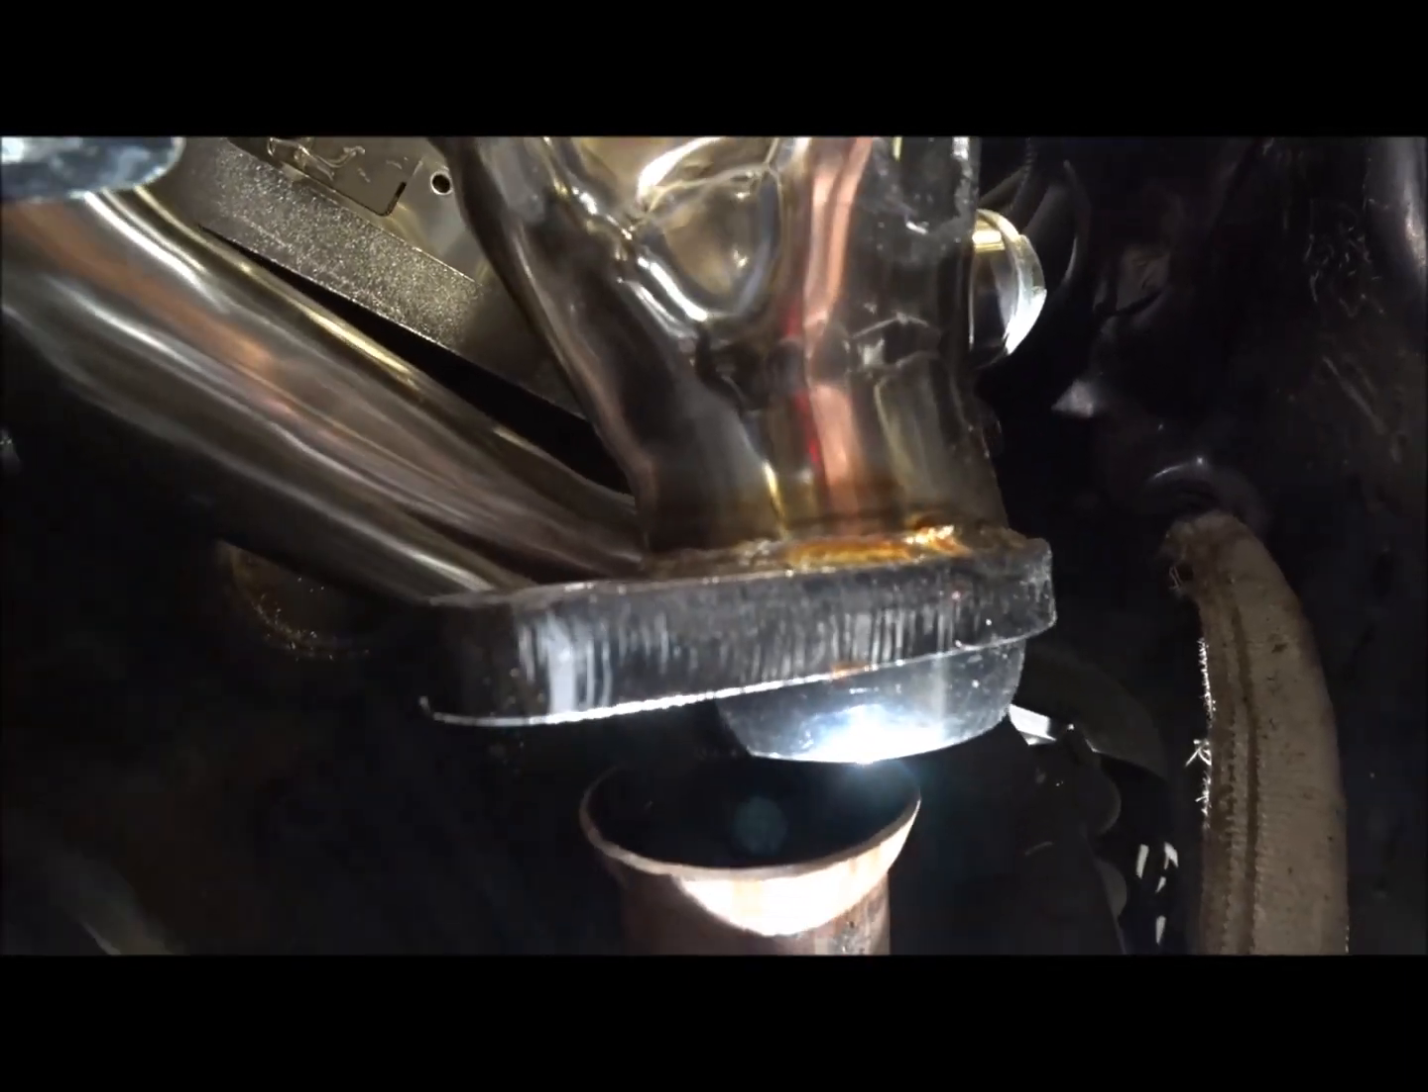You can see right here the misalignment on the down tube.